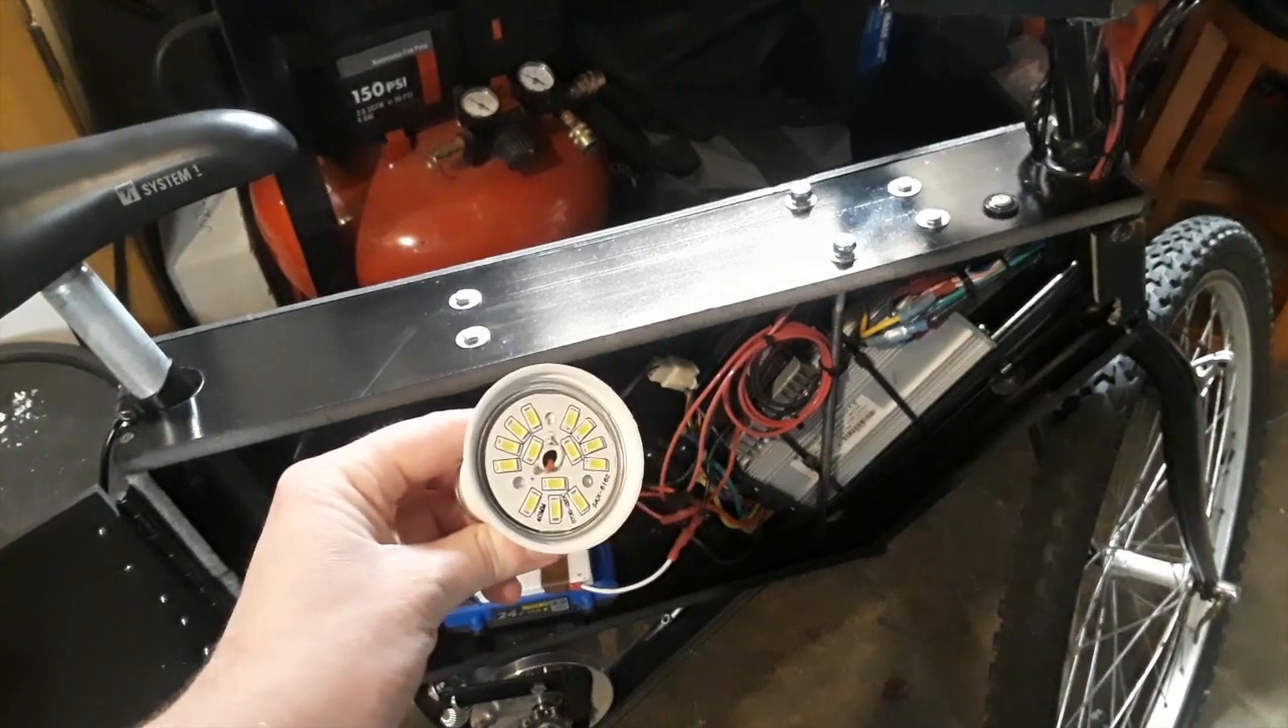I ended up taking off the plastic bulb so the LED lights are revealed.